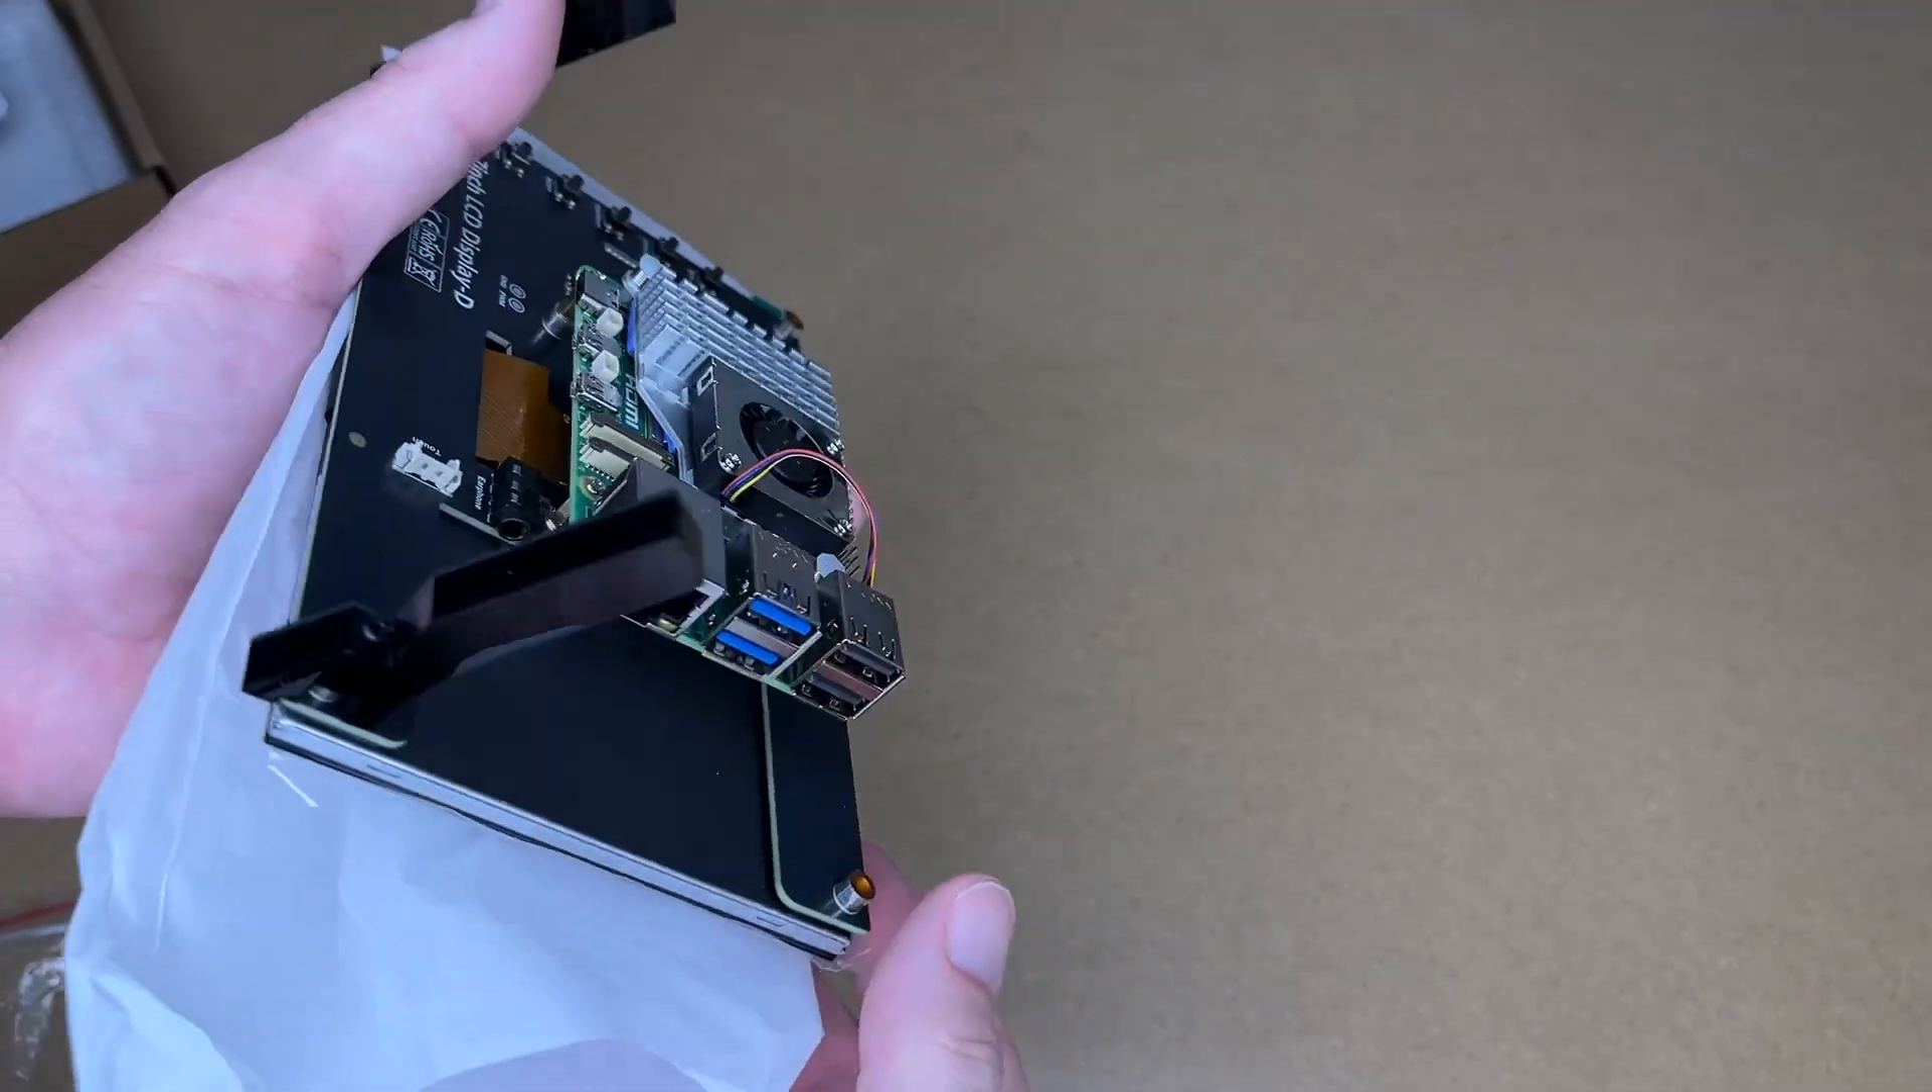Okay, so we have the Pi mounted.